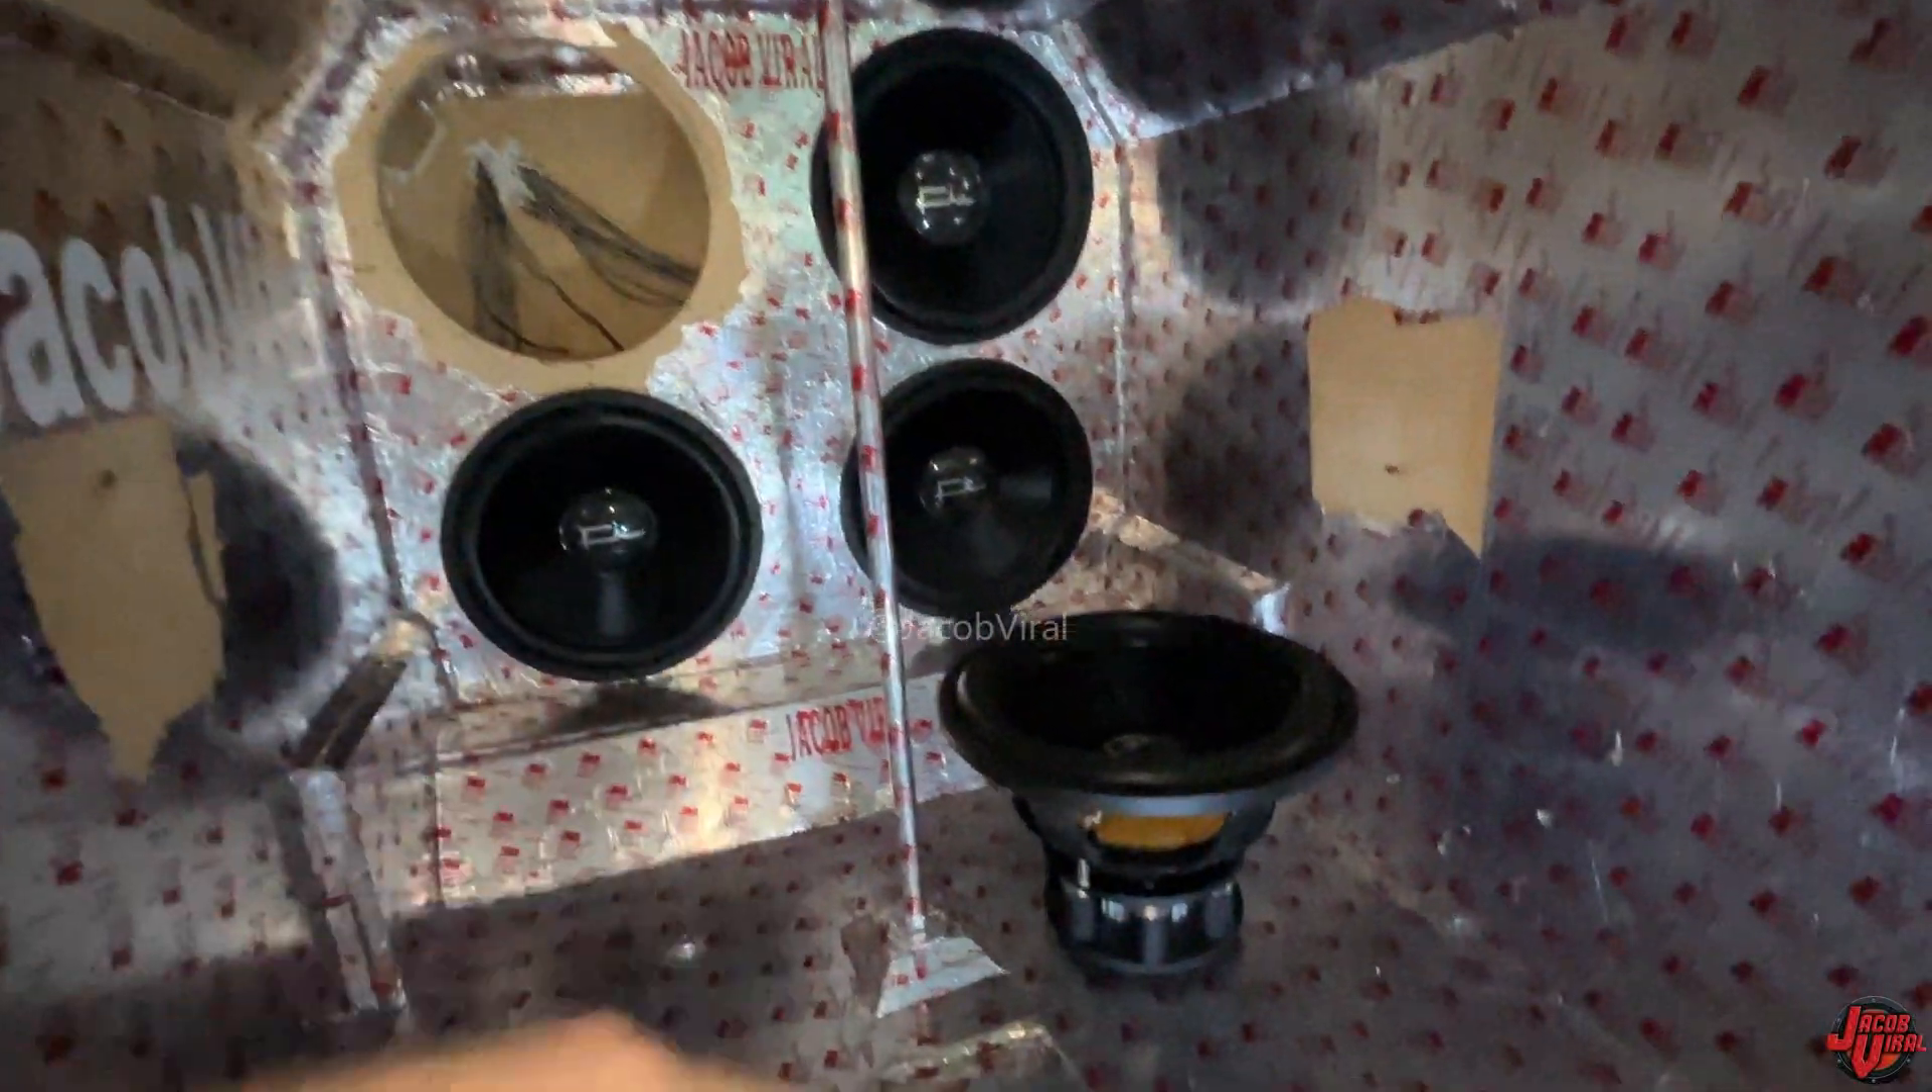All right, so I've got one of the four subs removed.